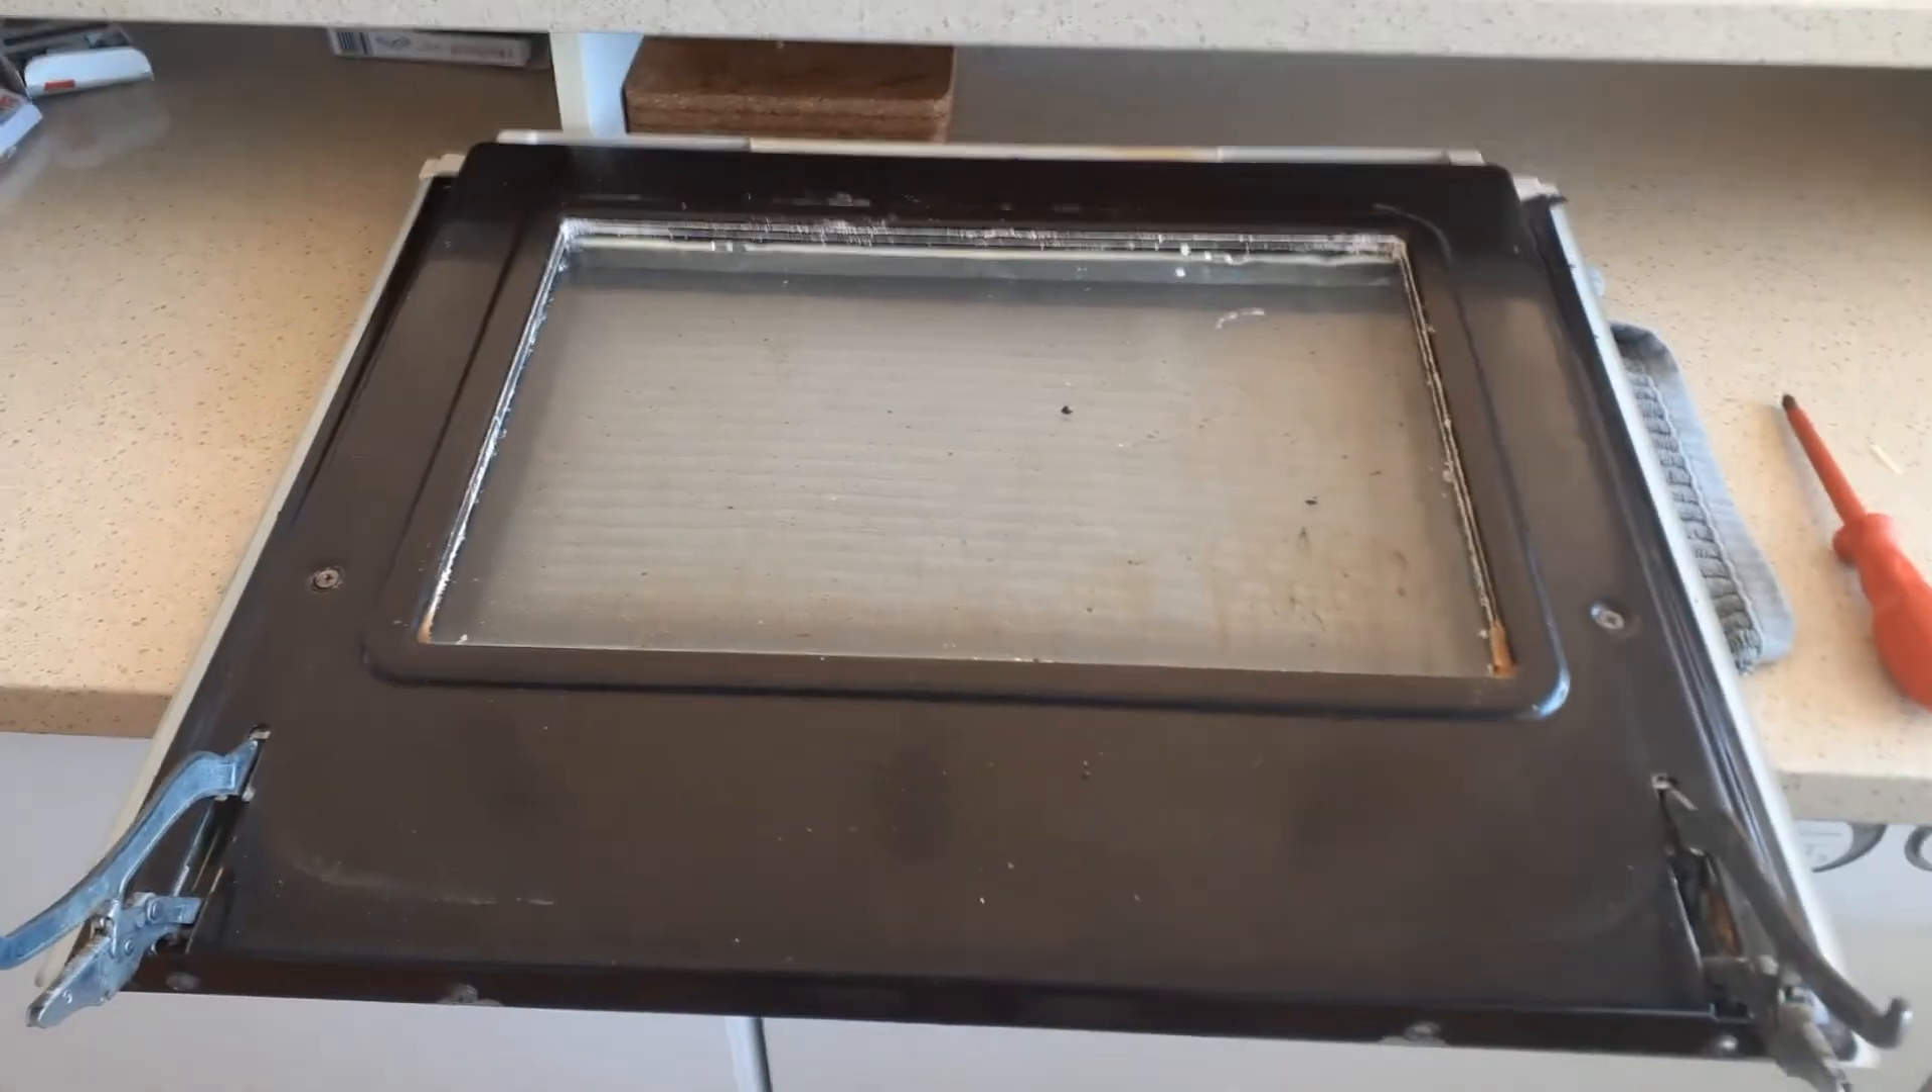Okay the oven door has been removed from the unit.